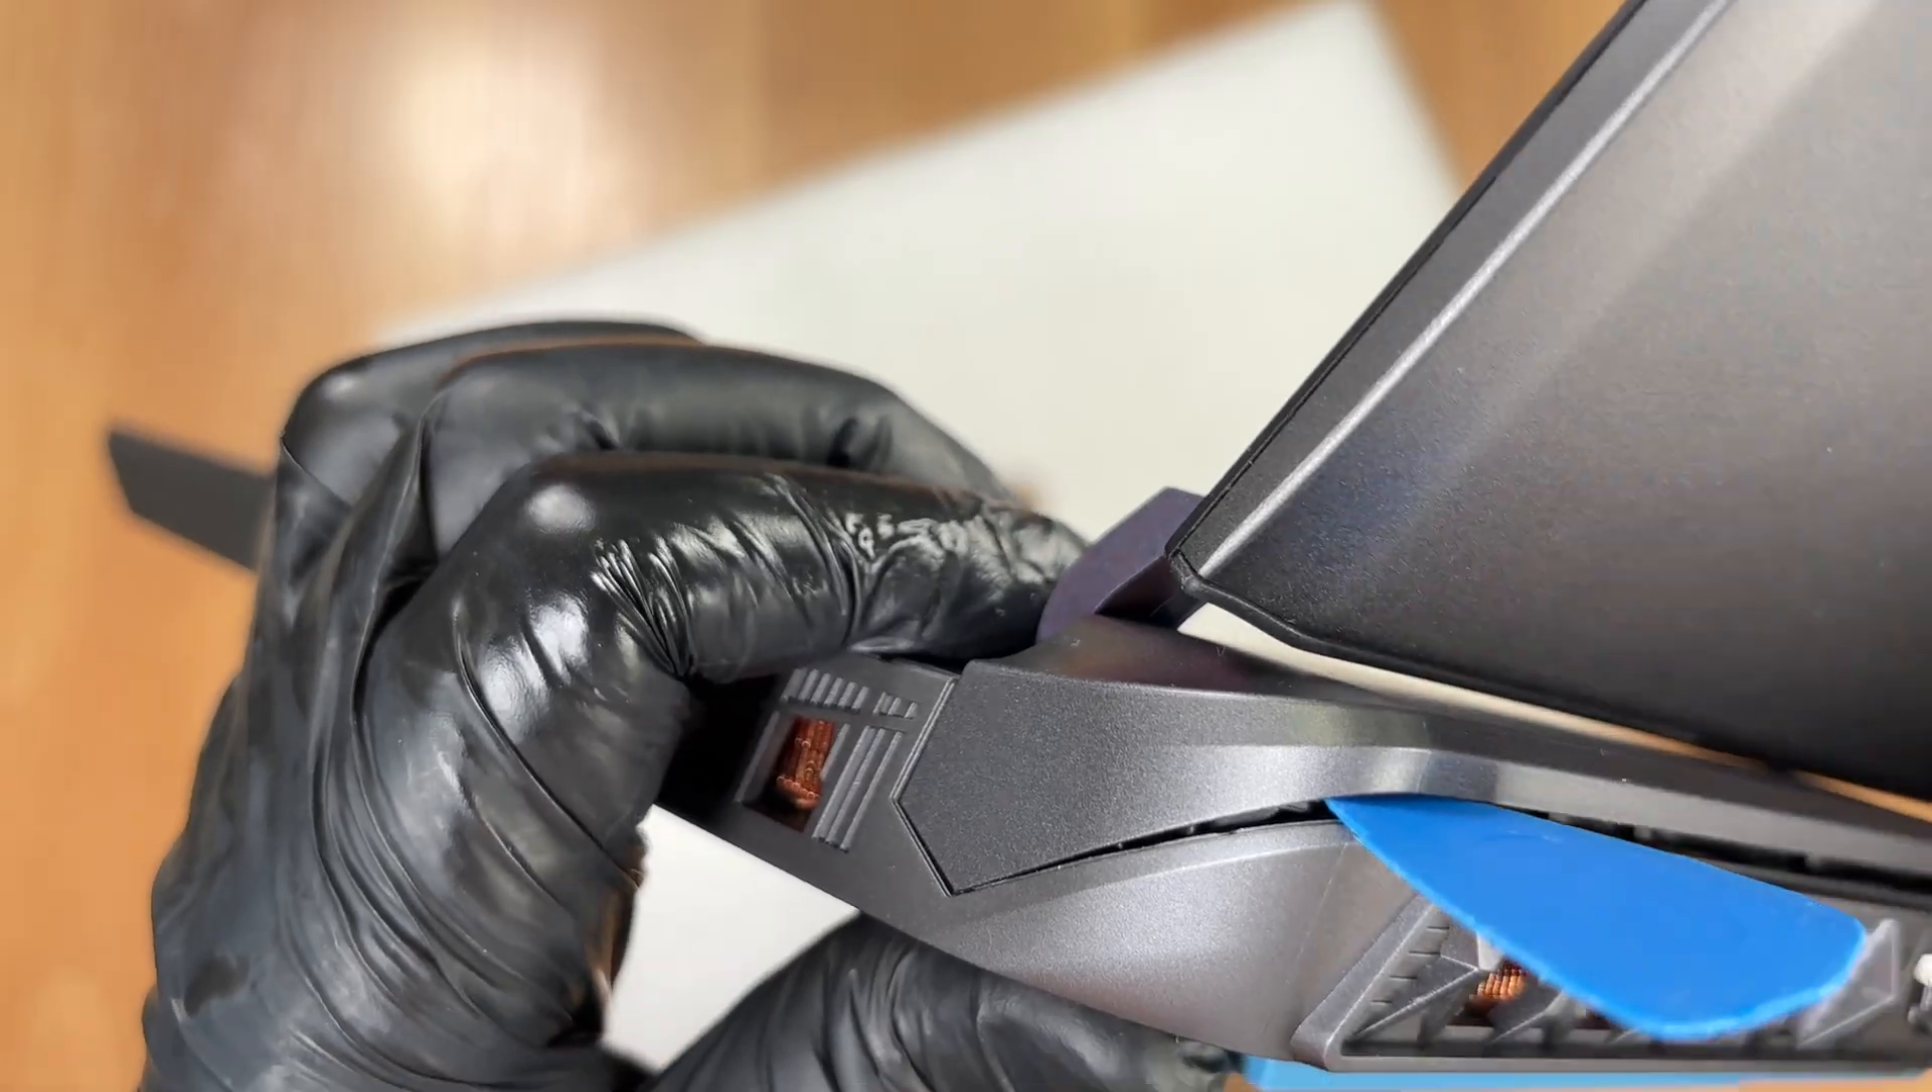We even have a gap beside the hinge area.